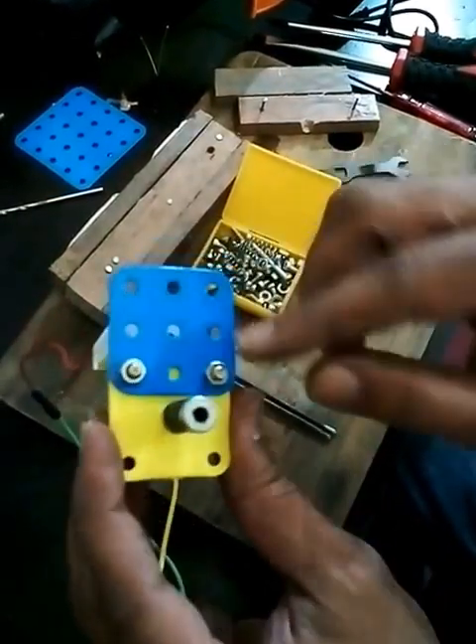Okay you can see I have already assembled this motor.